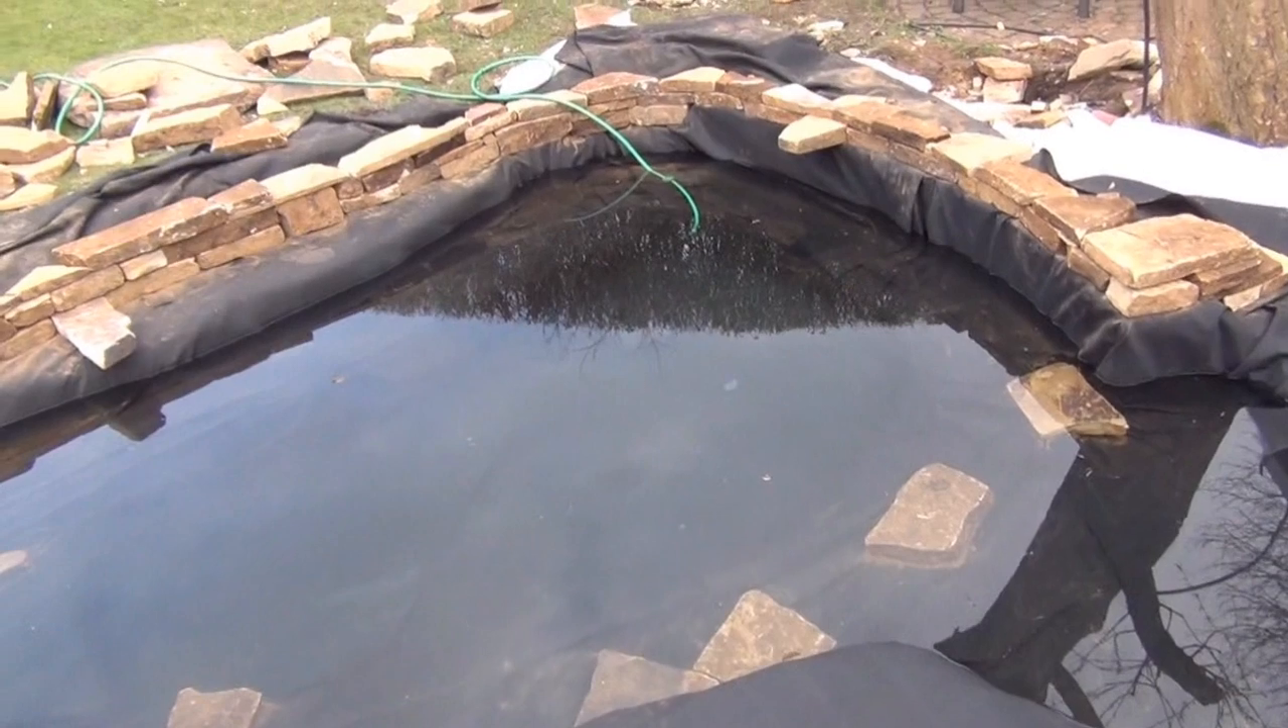And we've started building the dry stone wall.